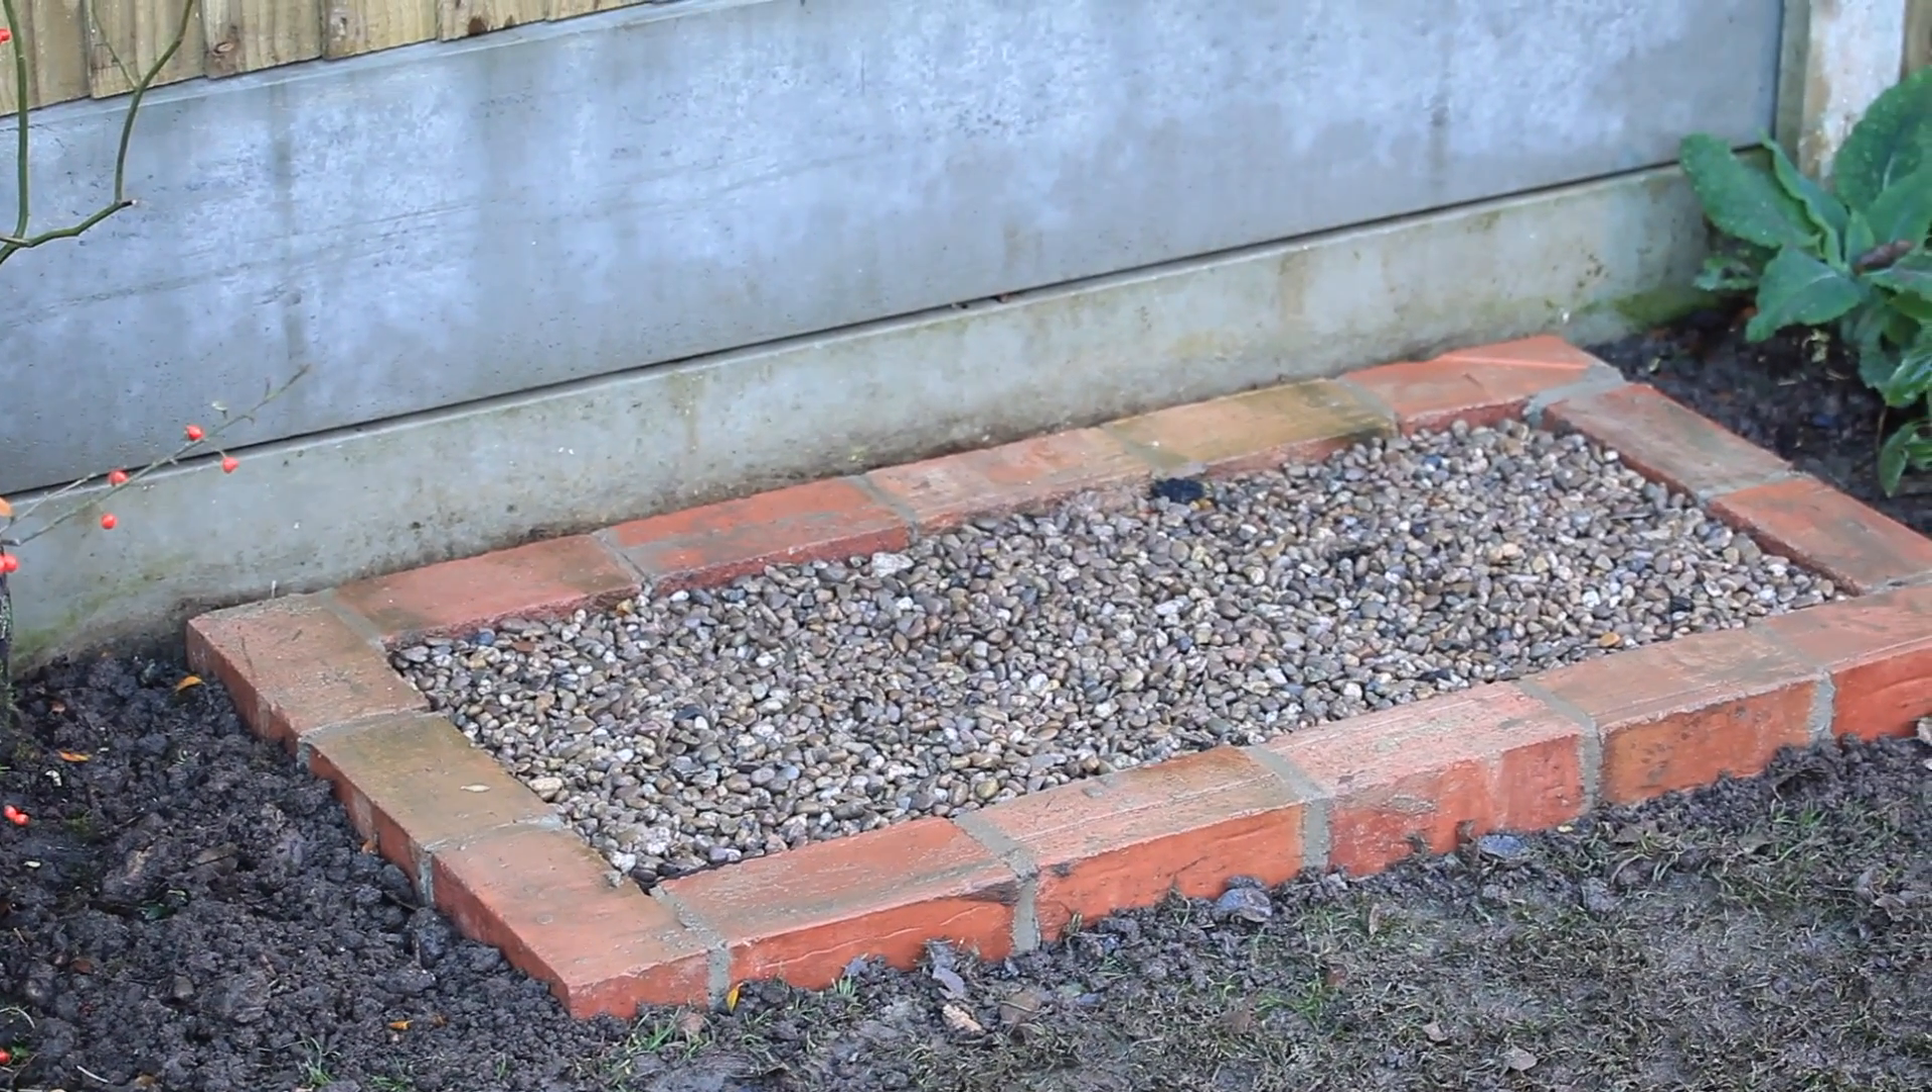The base is now complete and ready to mount your upright cold frame.